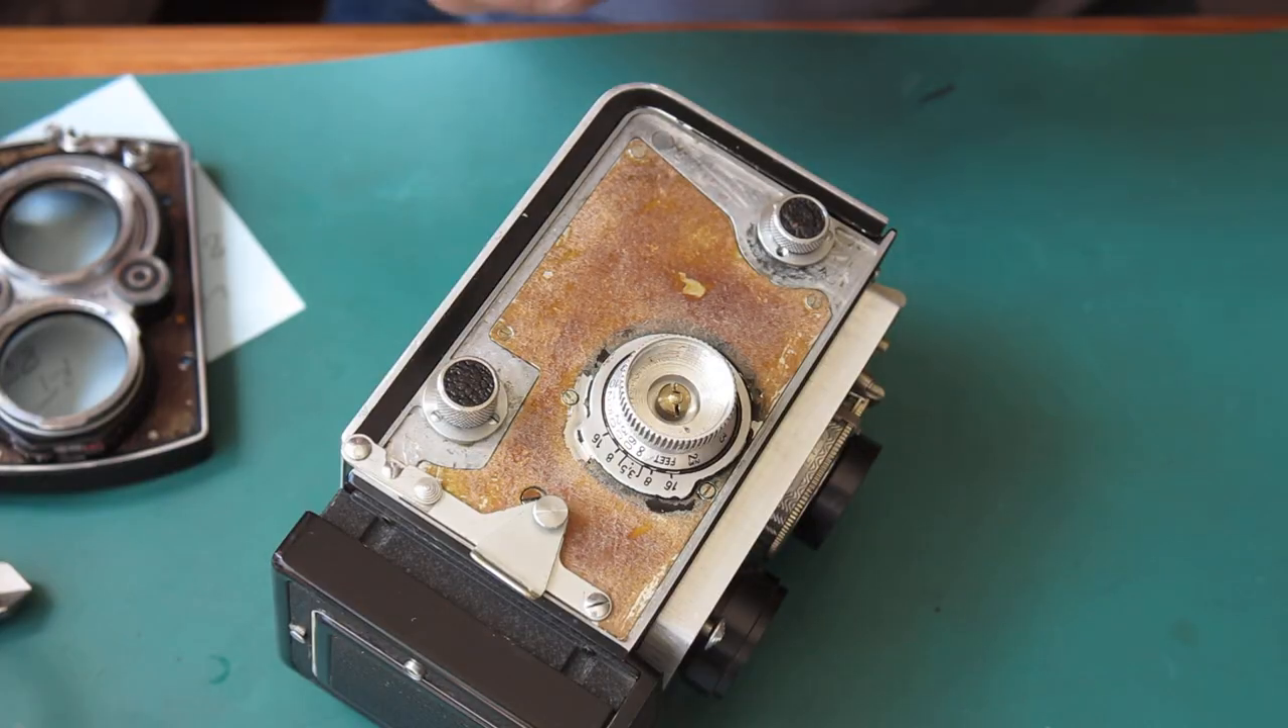At the moment there's no leather either side or of course on the front.